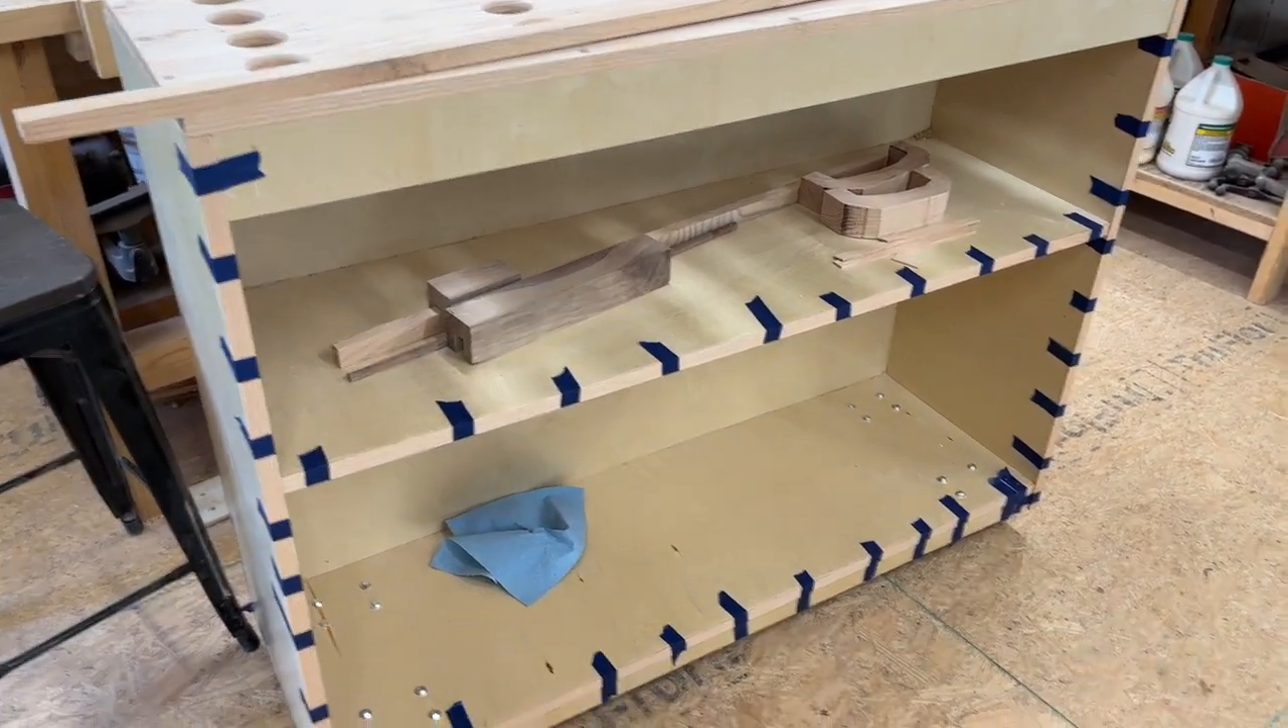So we have a nicer looking finish on all the edges. So now we have to take off all the tape.